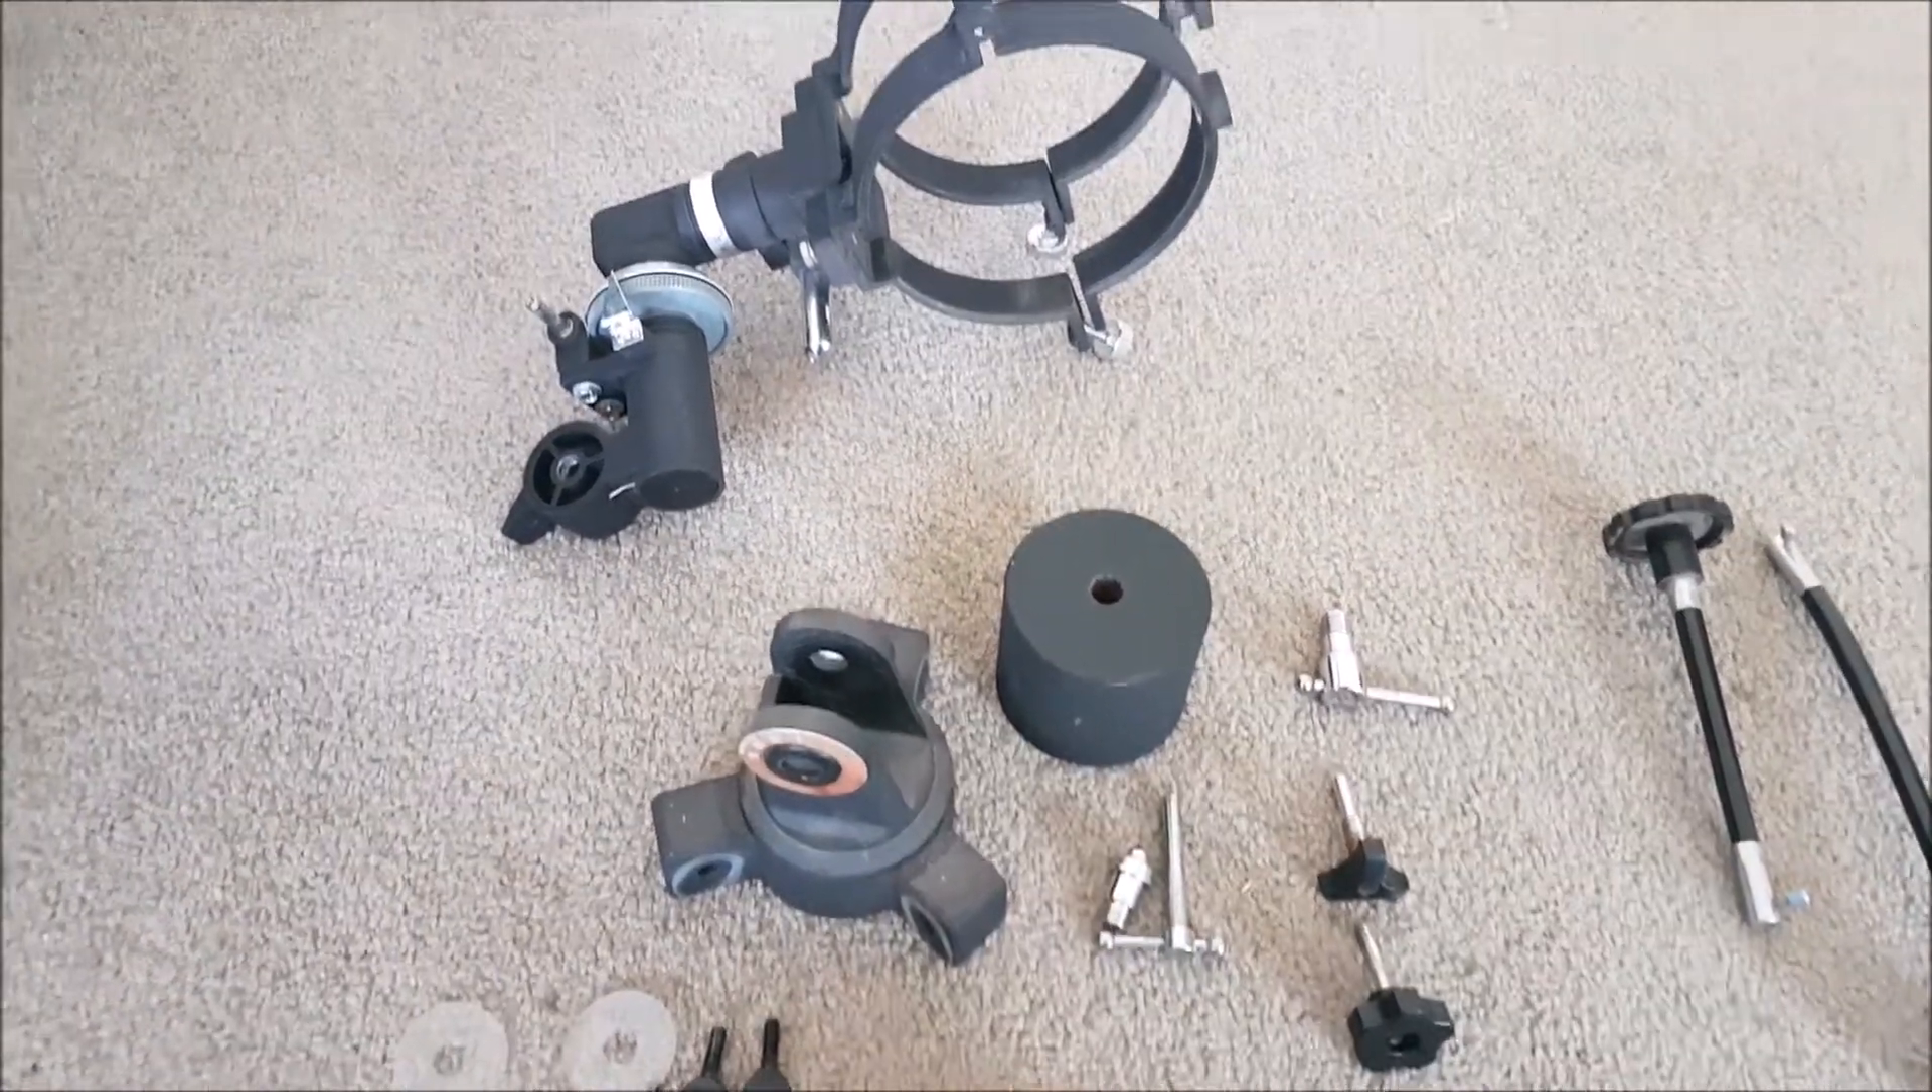Right, so that's the mount dismantled.